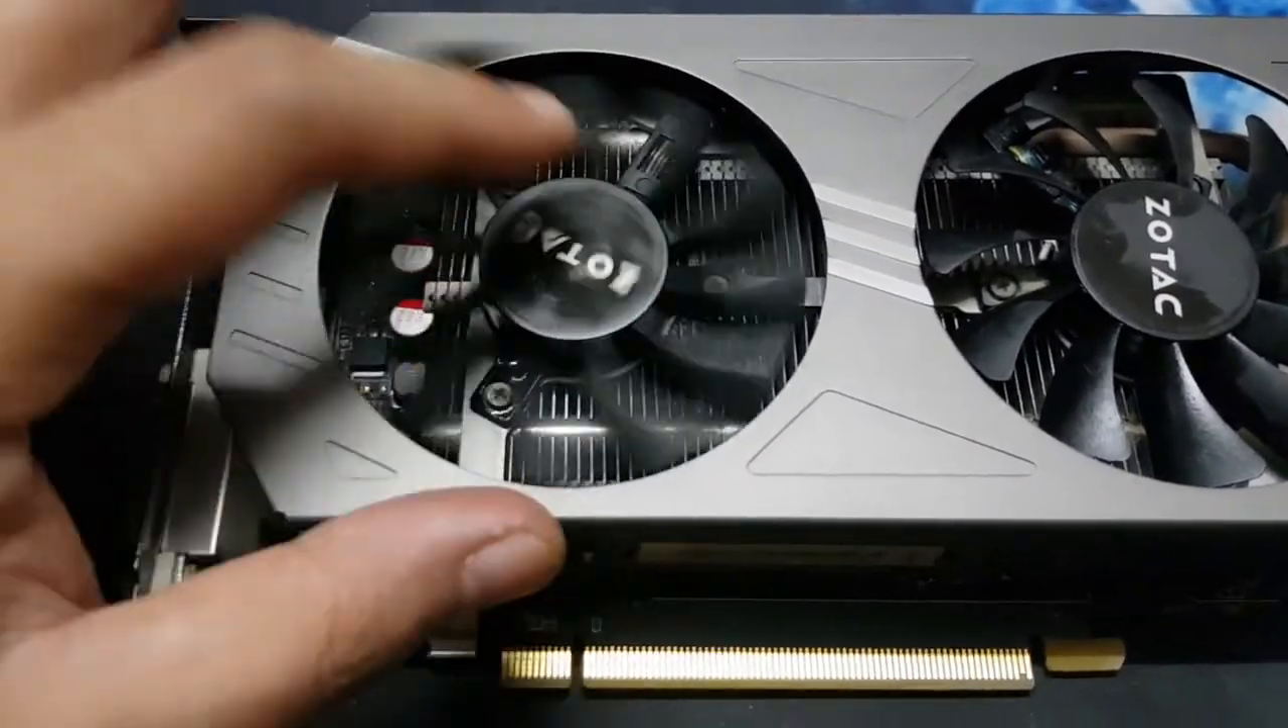Okay, so I have attached both the fans and you can see the functioning of one fan in the left one.